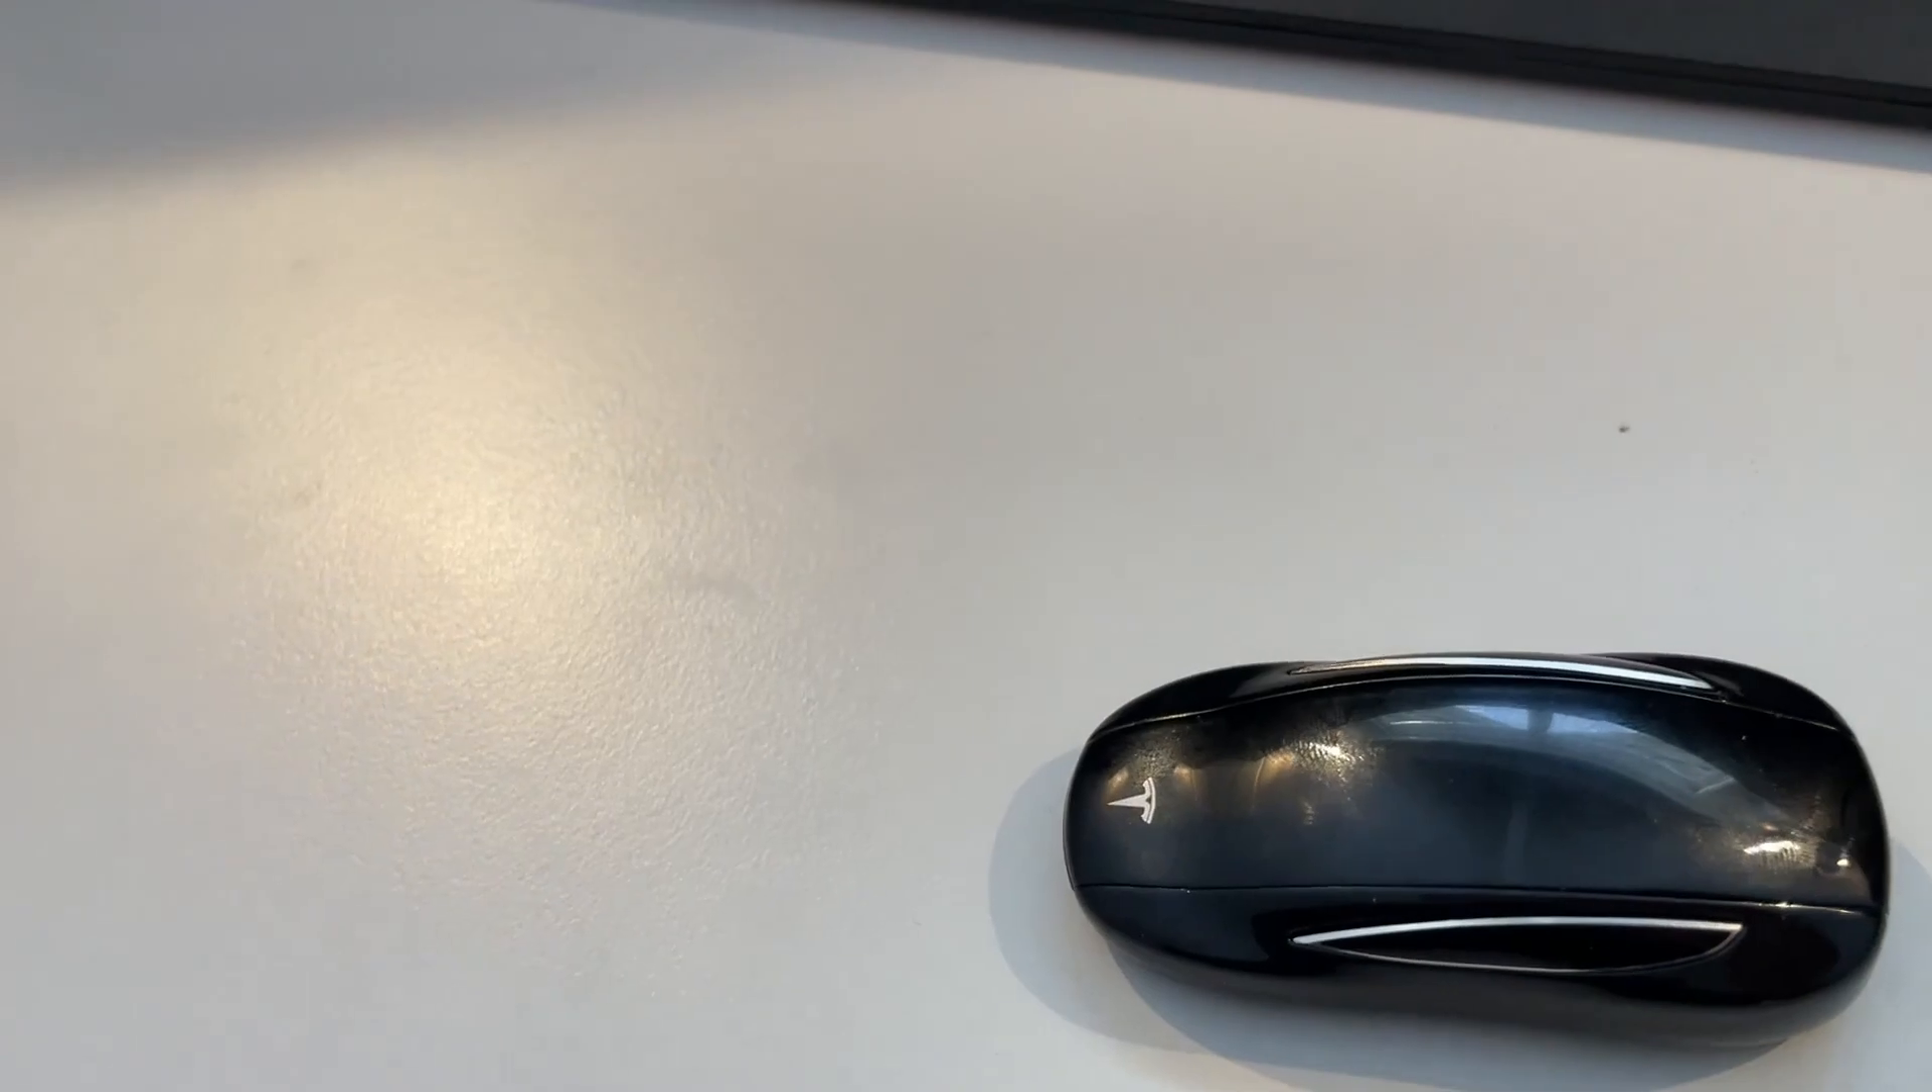So that's the complete assembly of the Model X key fob.